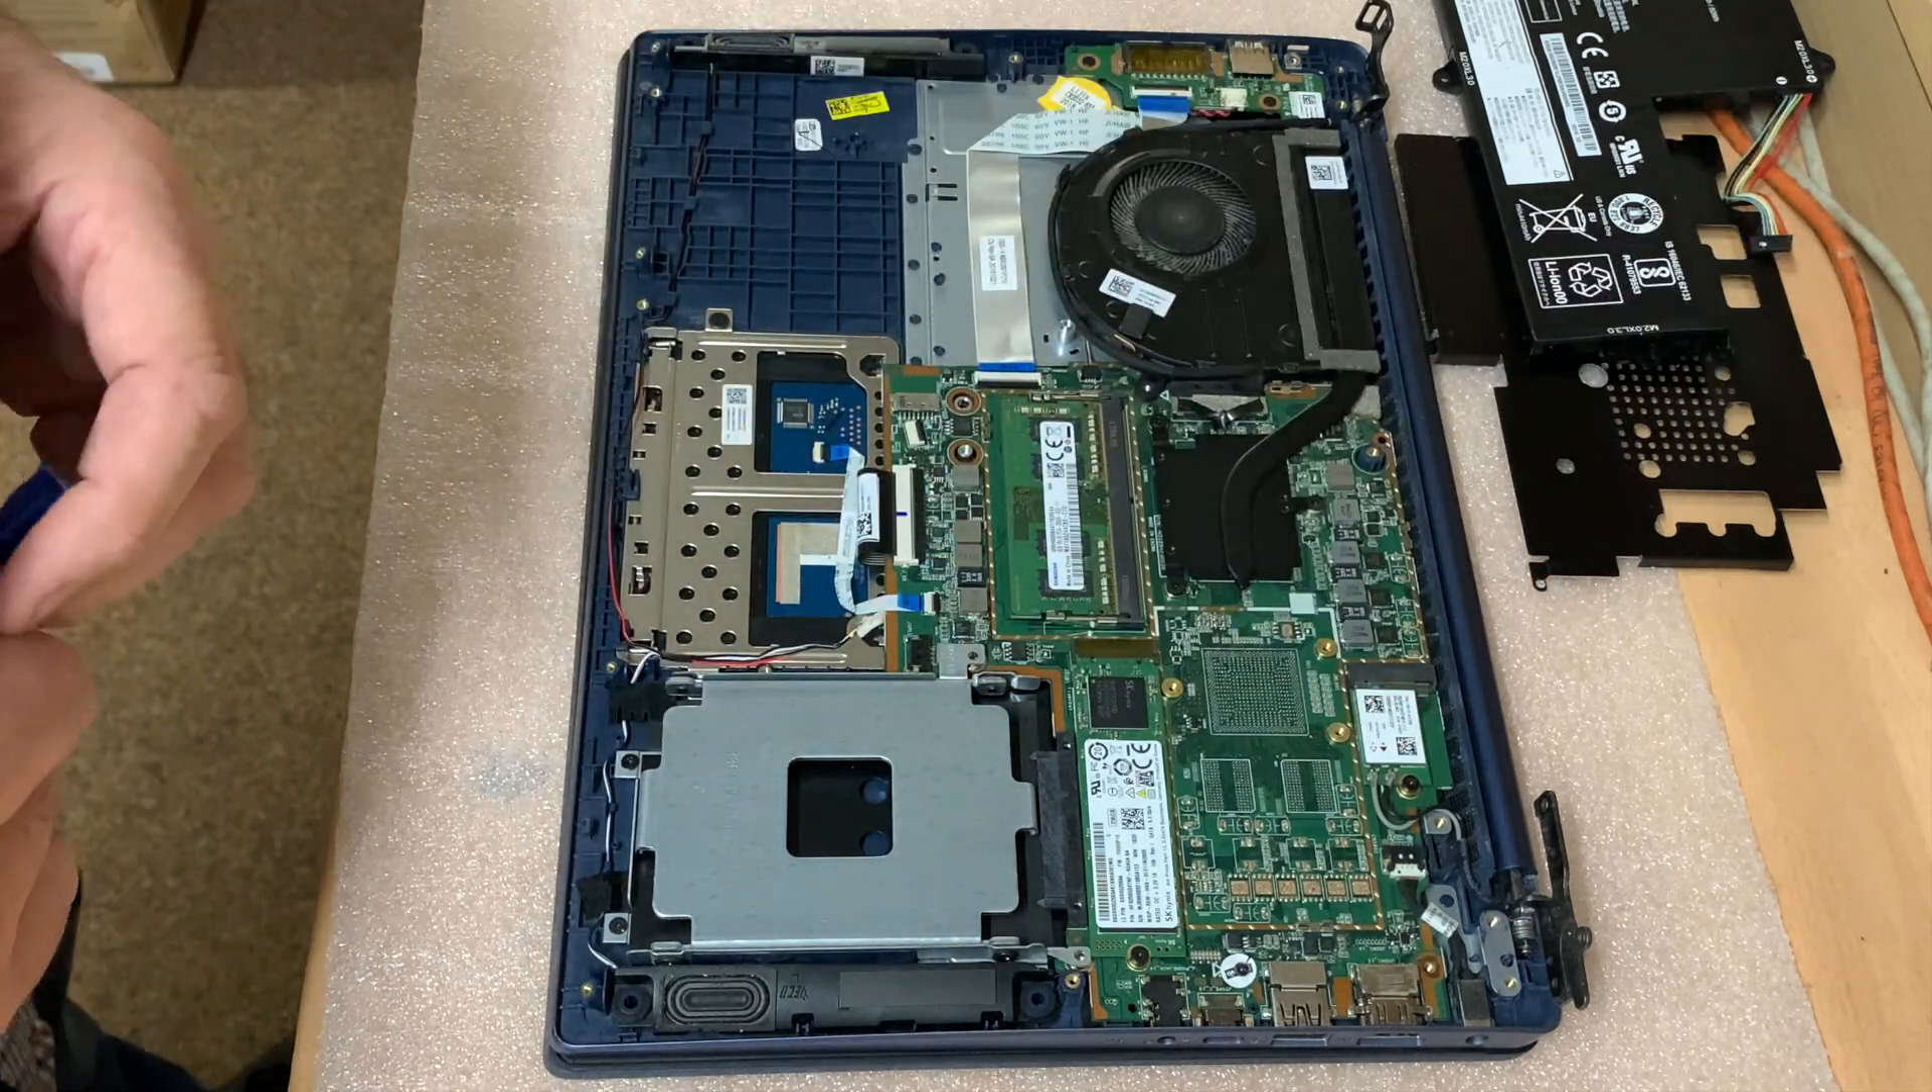So that's the battery now disconnected.